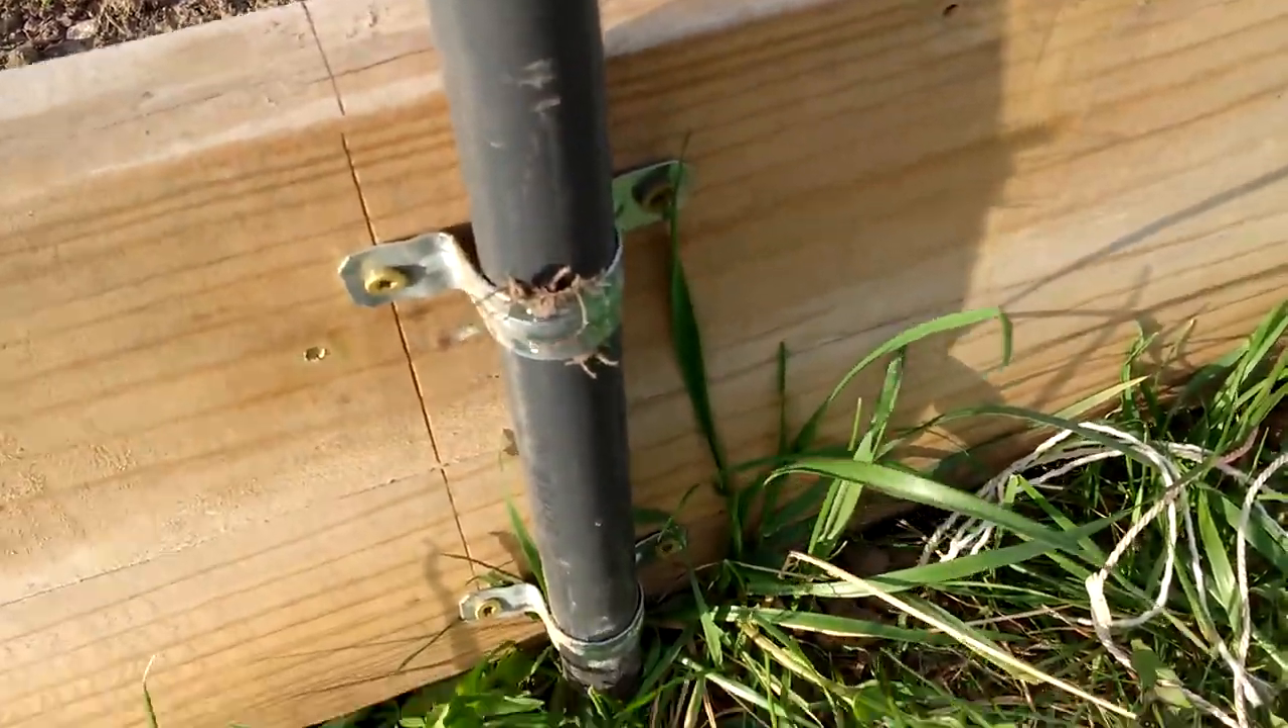Um, everything is, everything PVC is pretty much clamped with saddle clamps just to keep them in place.